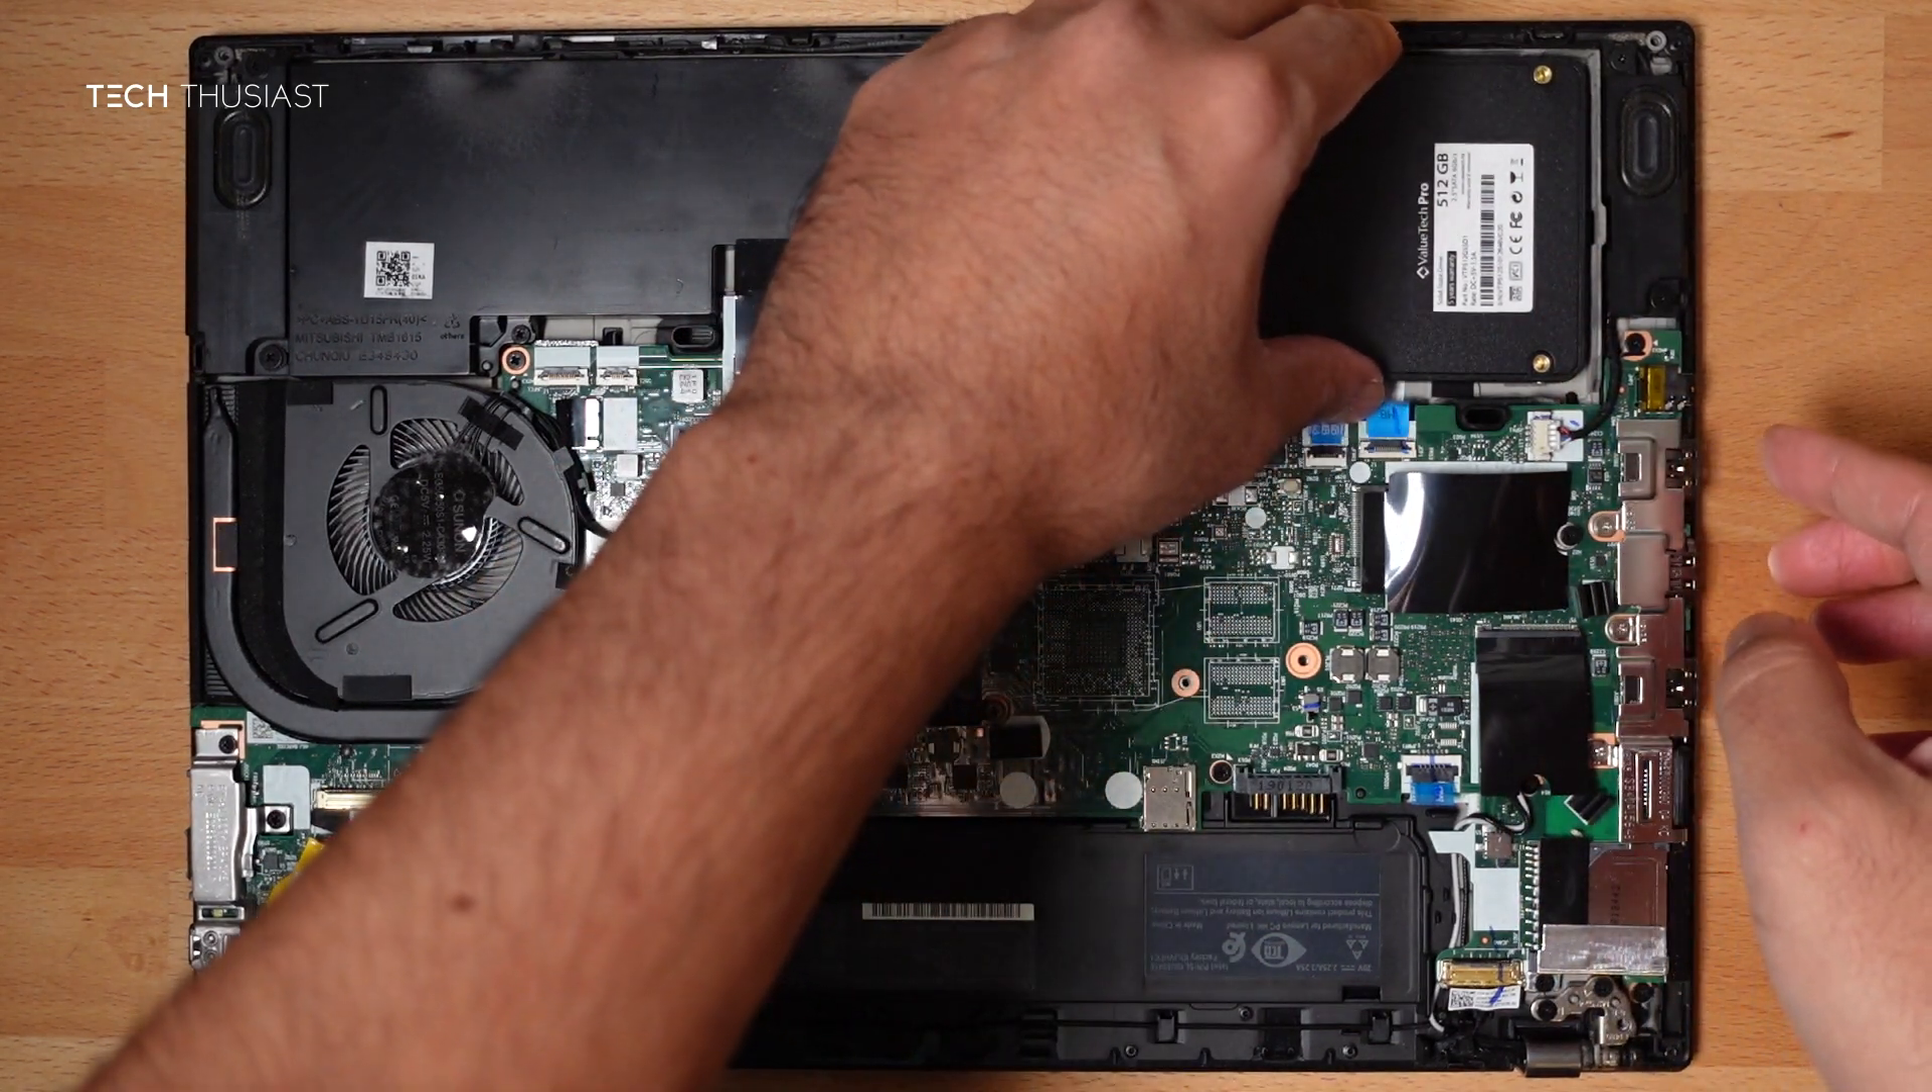Okay so with the back cover removed we can see the SSD on the top right hand corner.